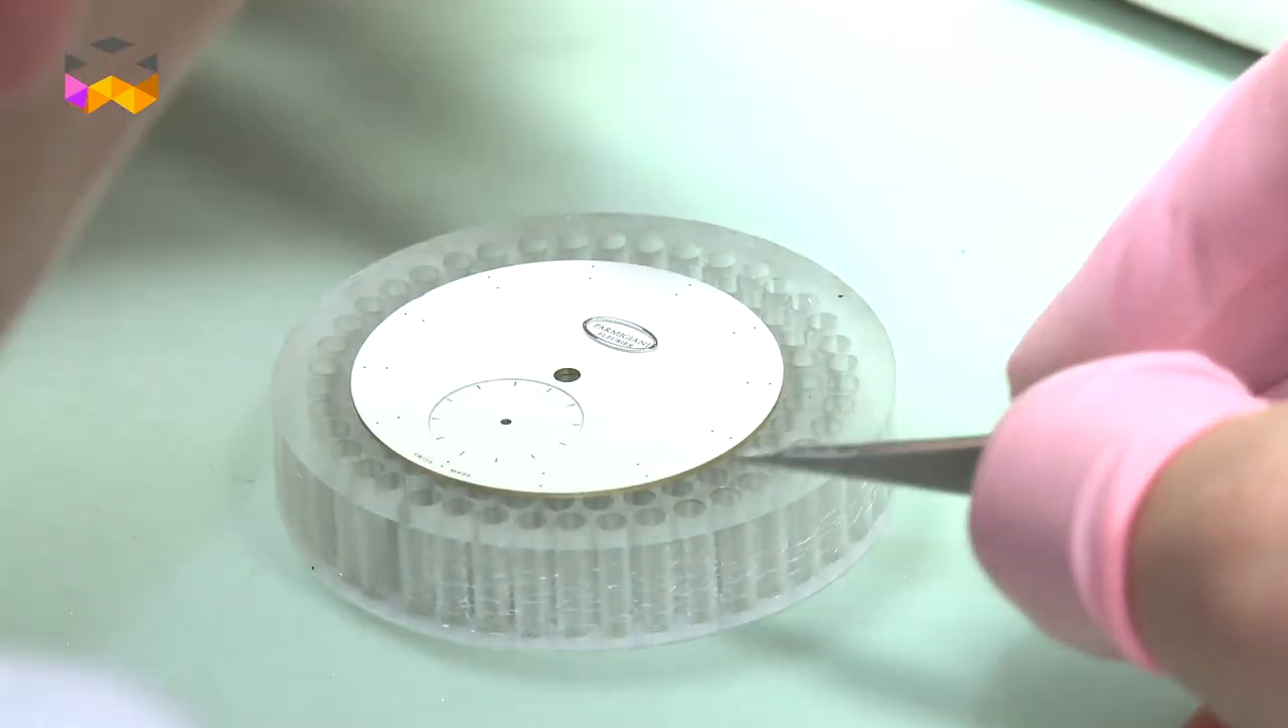At this stage, the dial is almost finished. What is missing are the index.